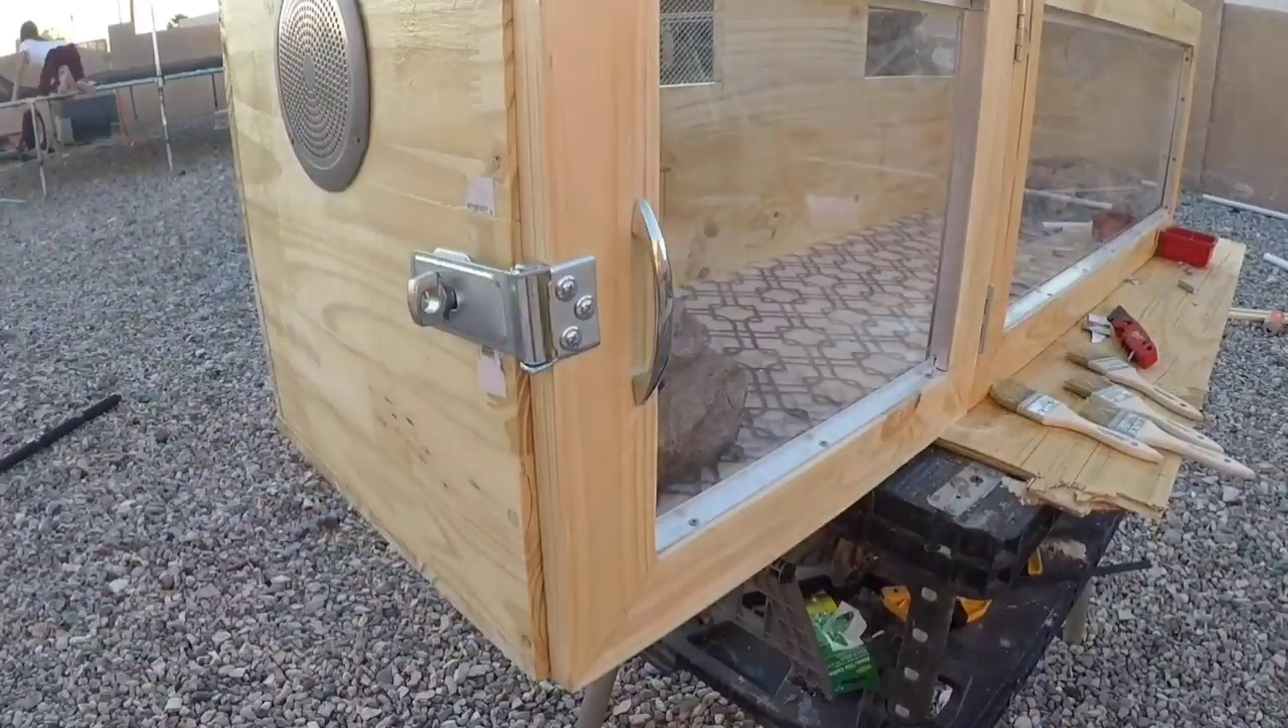The last thing we did was put a latch here.